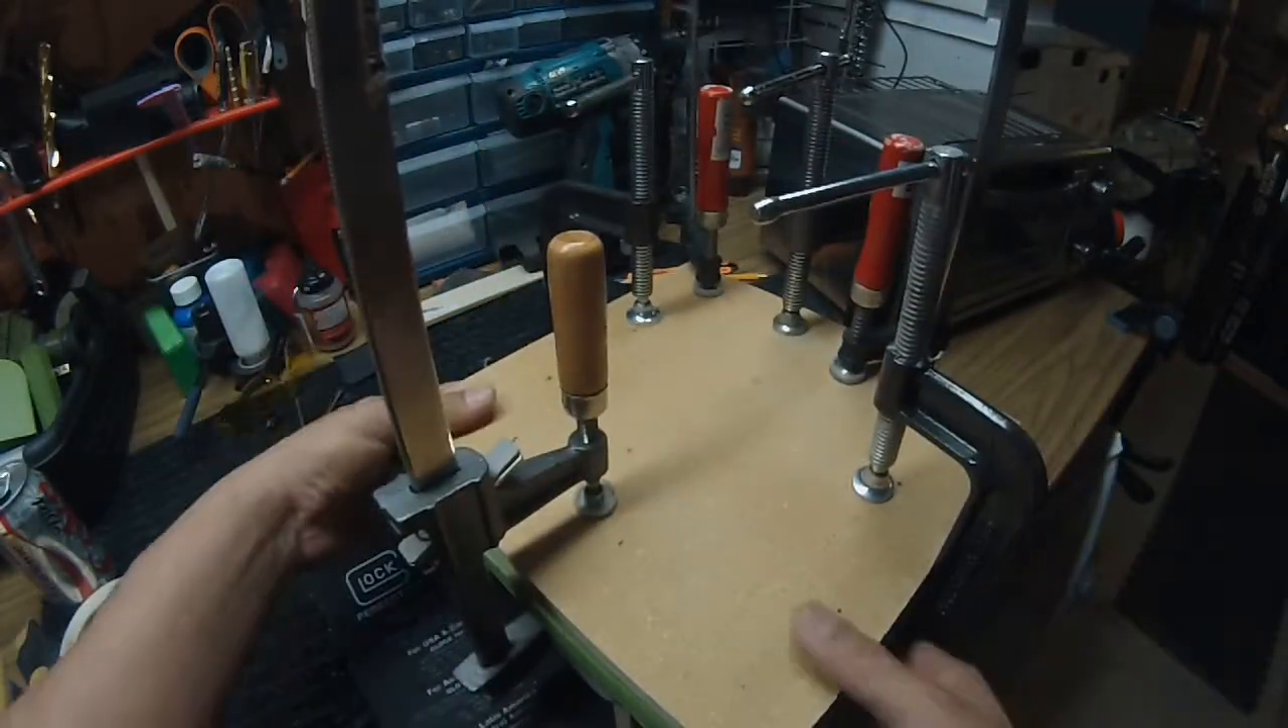What we have is our clamps in place right now.